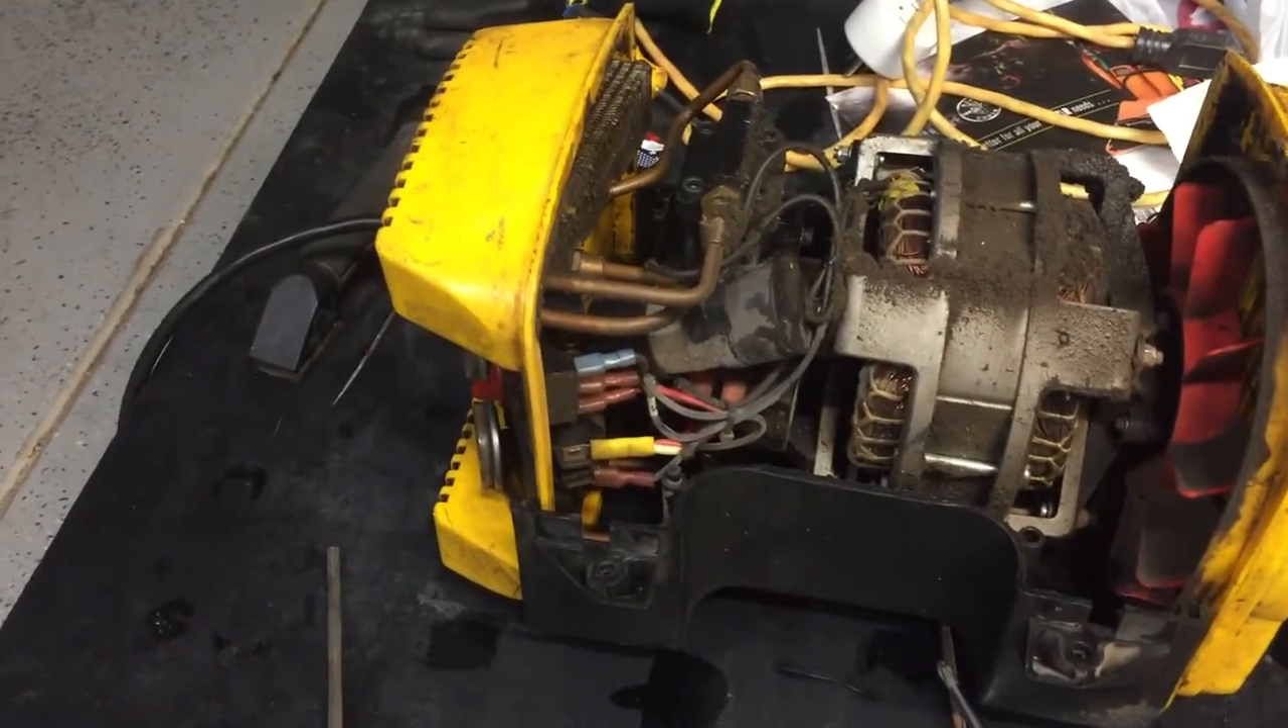All right, I got the casing all taken apart here.